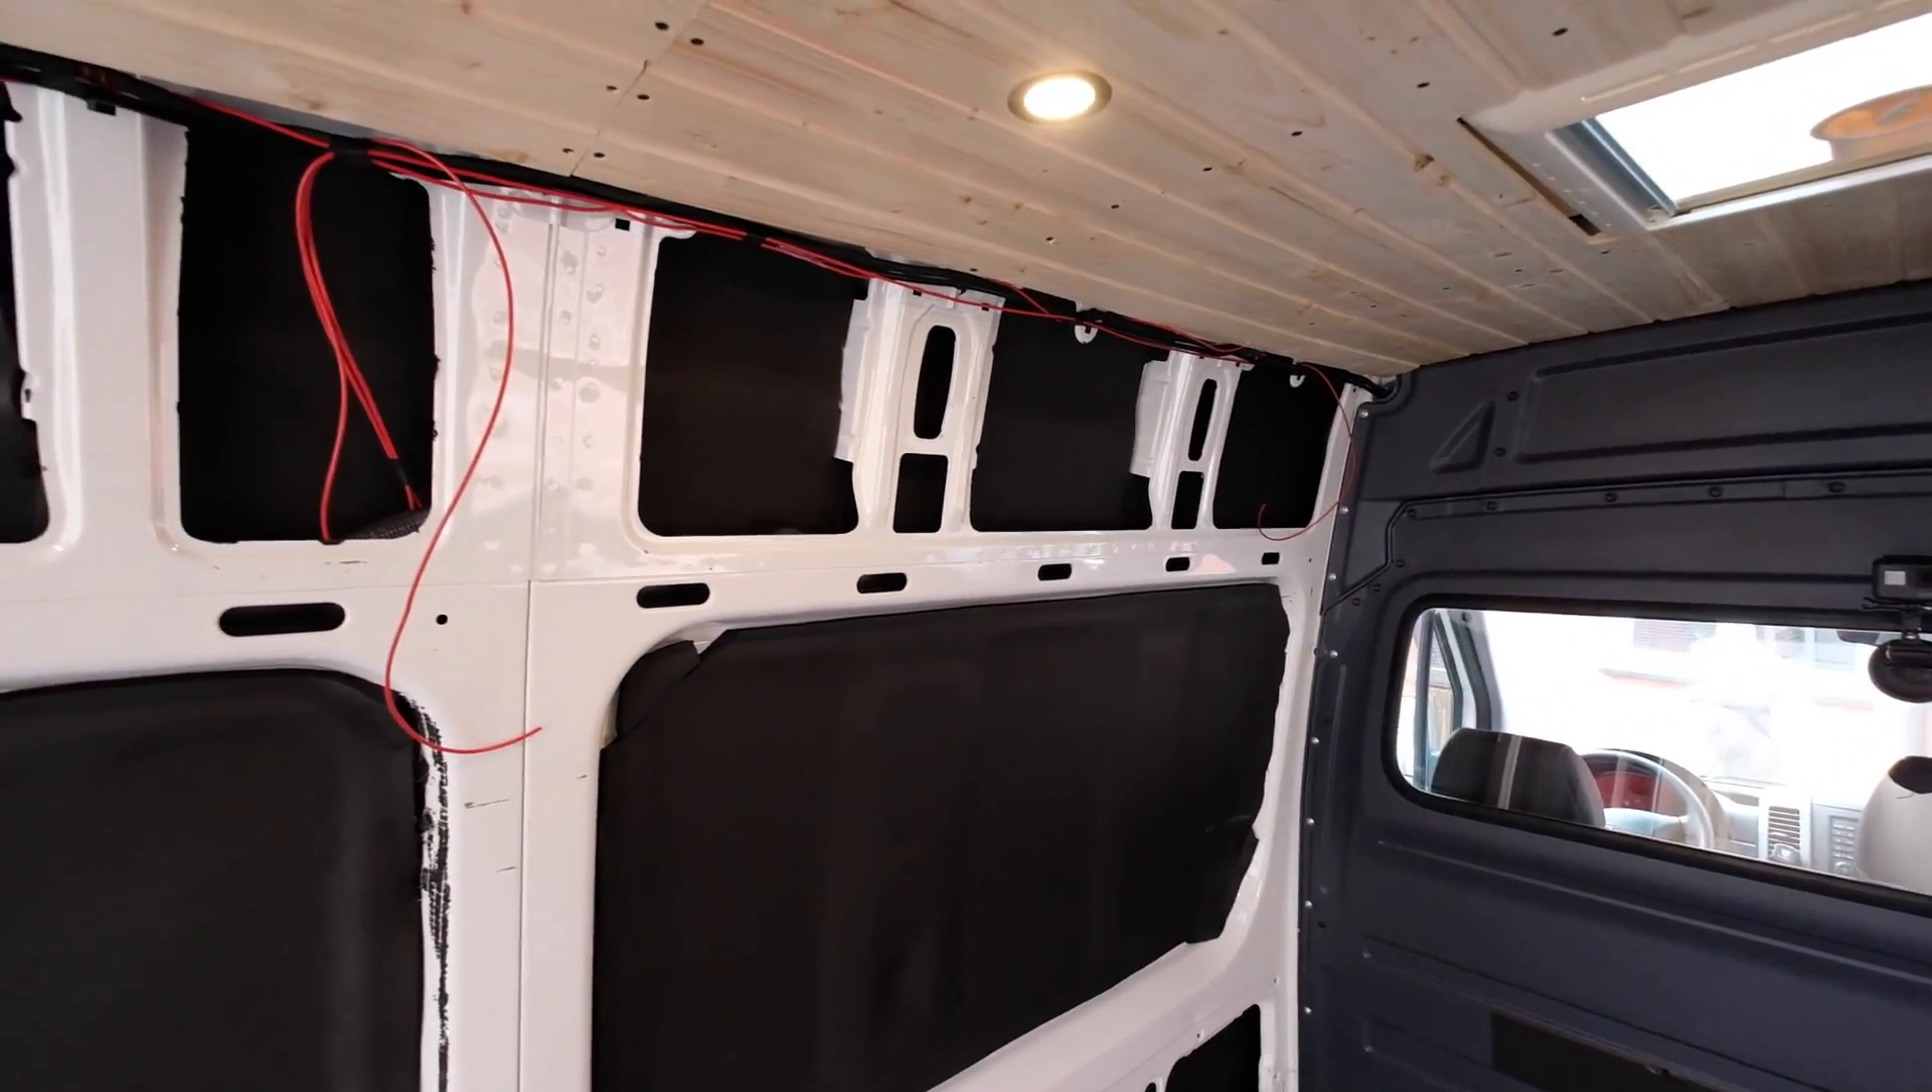So, die Decke ist drin, die LEDs leuchten auch schon und wir haben die Kabel schon mal vorbereitet.